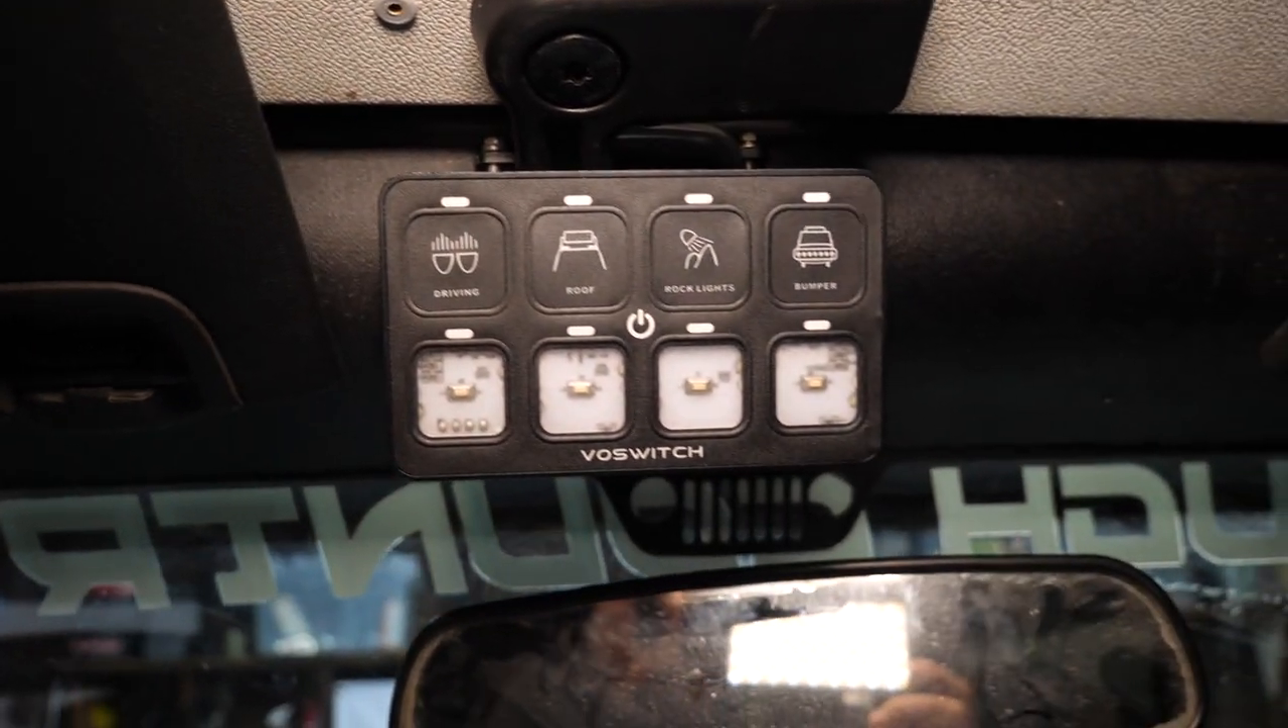All right folks we got our four first stickers installed here.